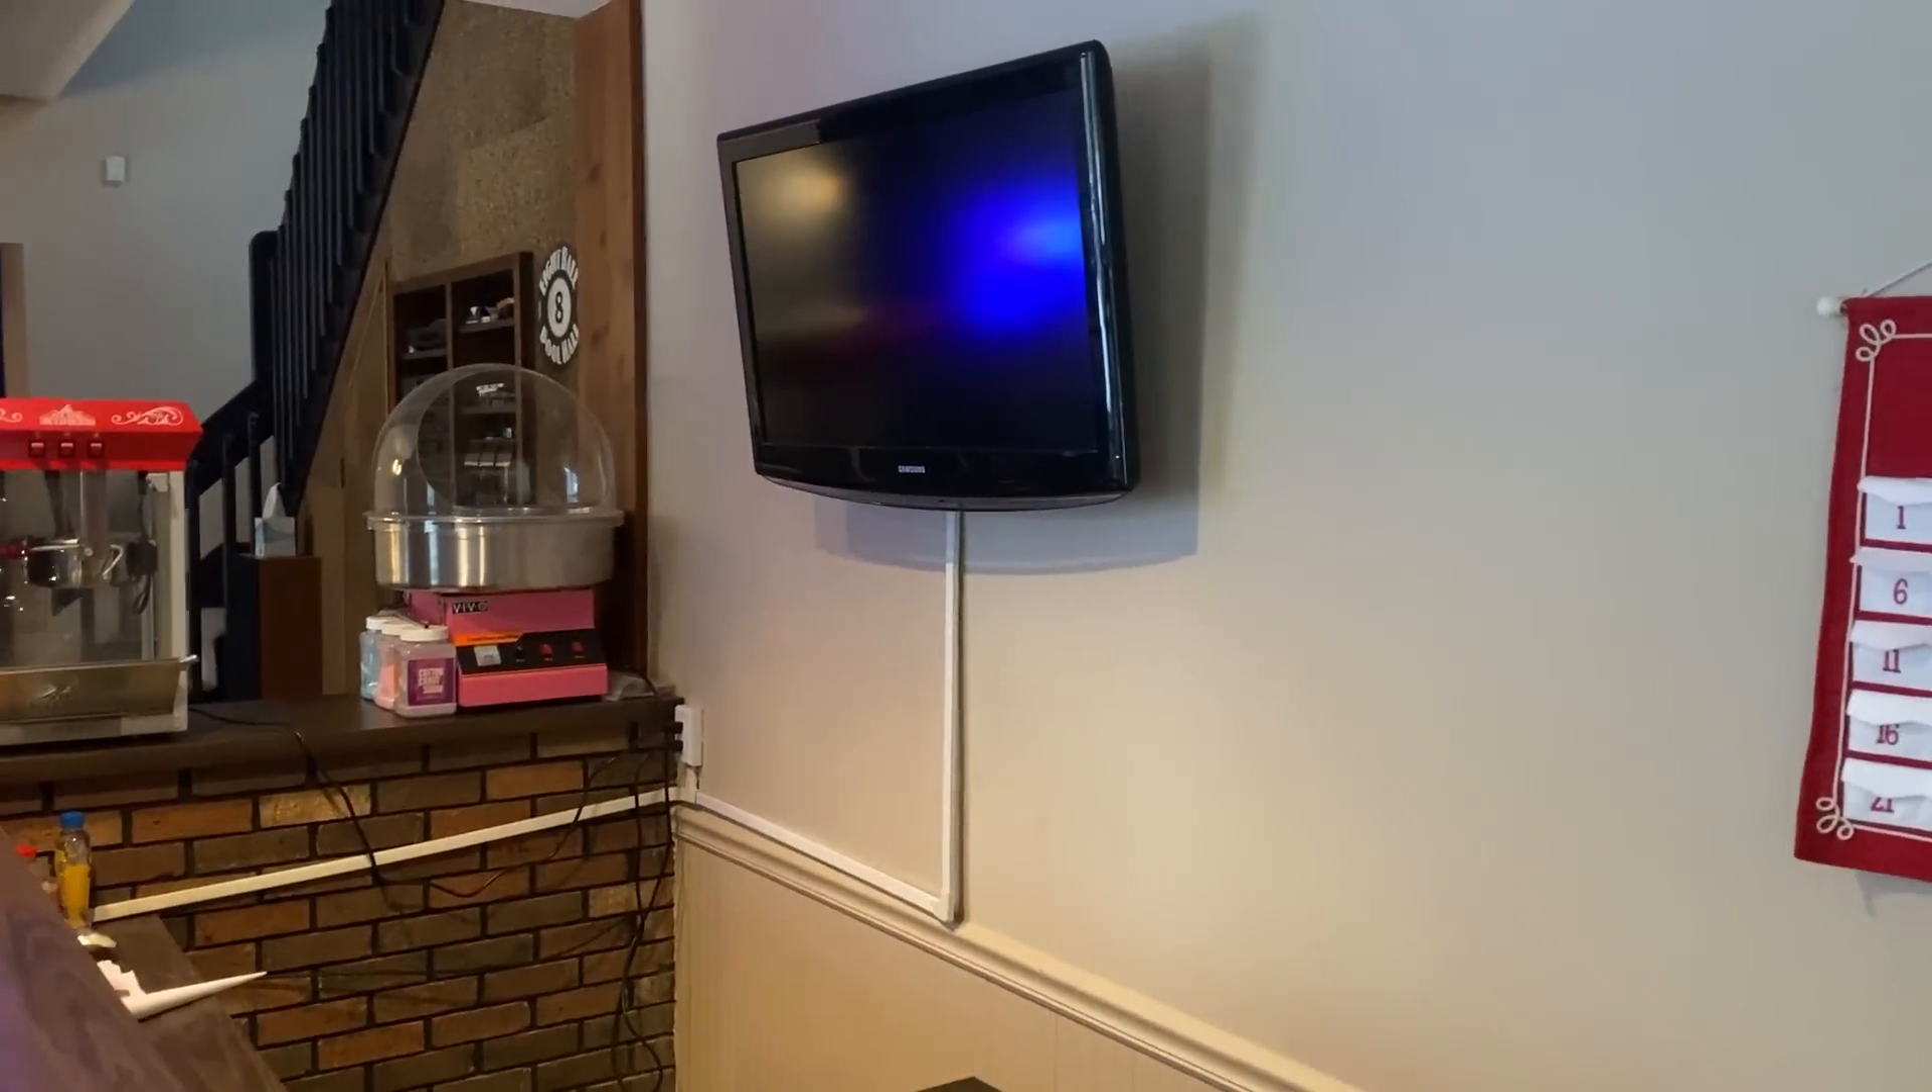So, here's the finished product, the TV on the wall.